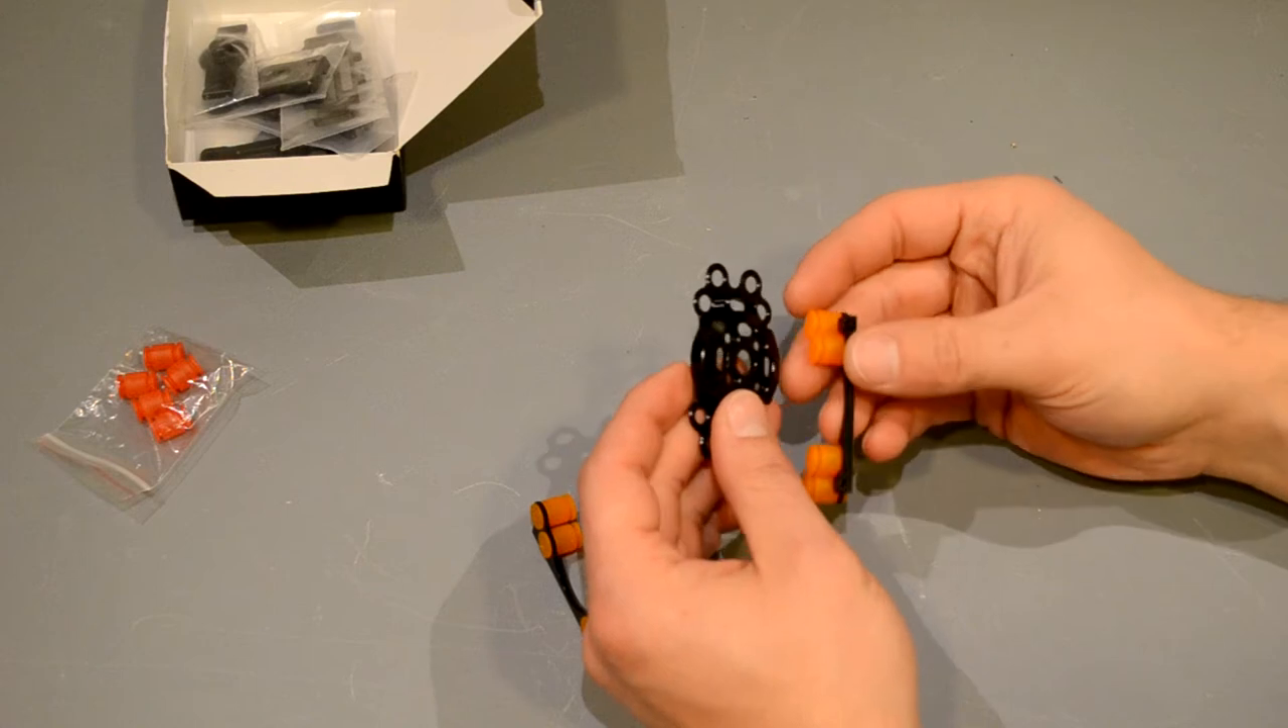So now that we've got the dampening little cylinder things installed on the brackets that go onto the frame, I should show you guys how these fit into place.